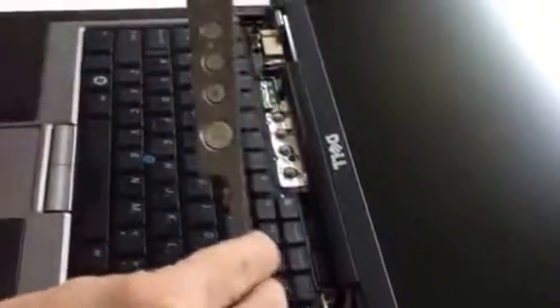The only thing left now is to reassemble the plastic power strip.